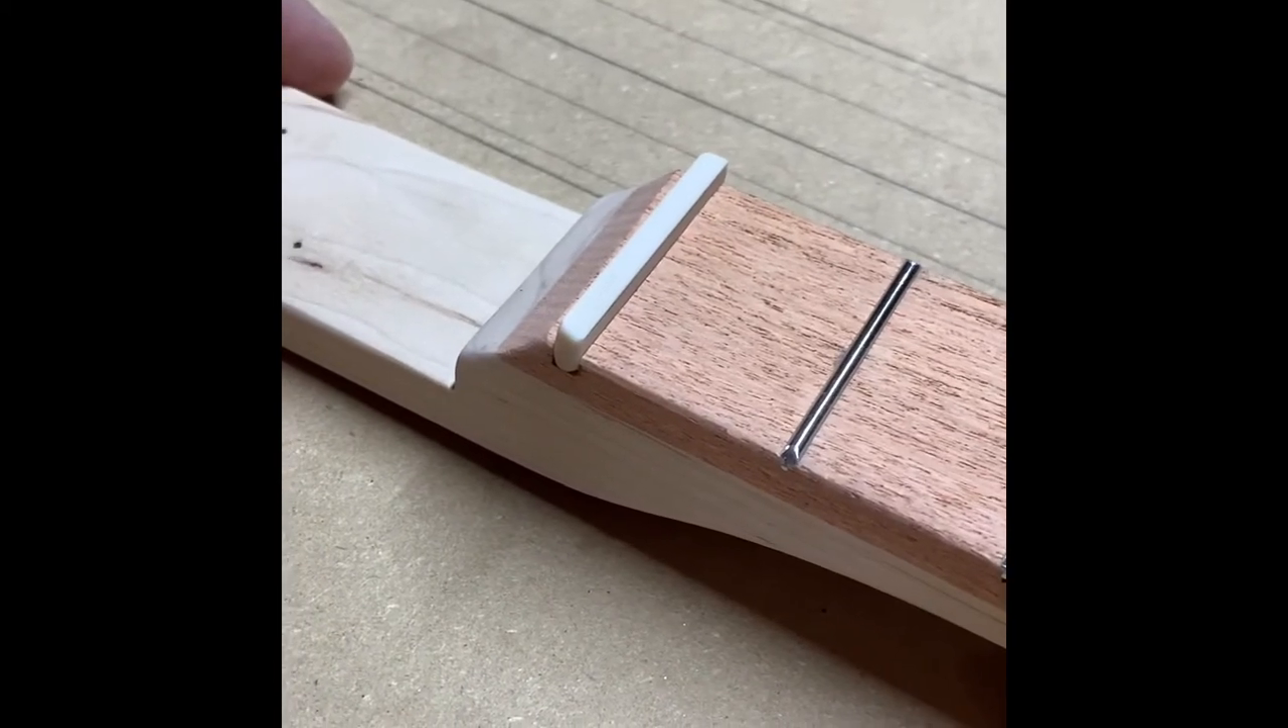There is the nut all ground down fit in that groove.